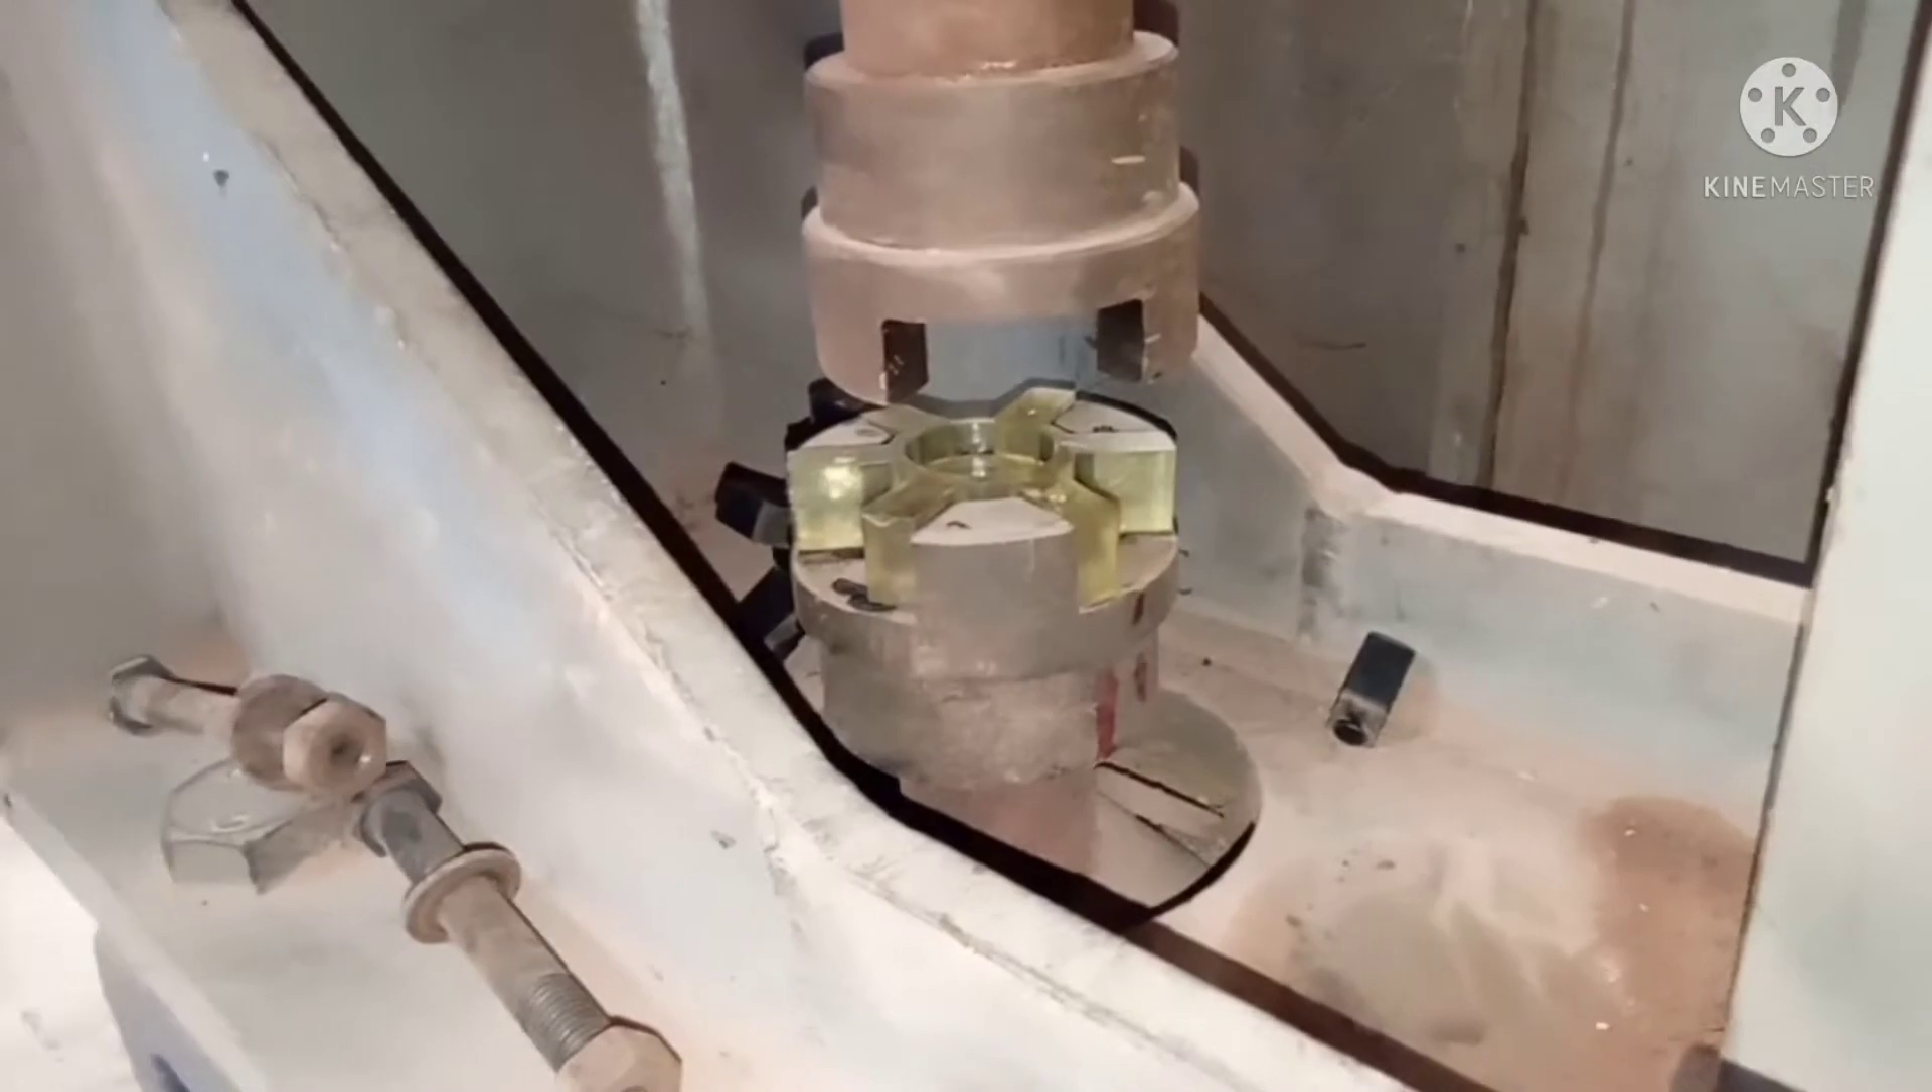अभी नए वाला spider जो गयर का coupling है गयर बॉक्स का coupling है उसमें fix कर दिये हैं।